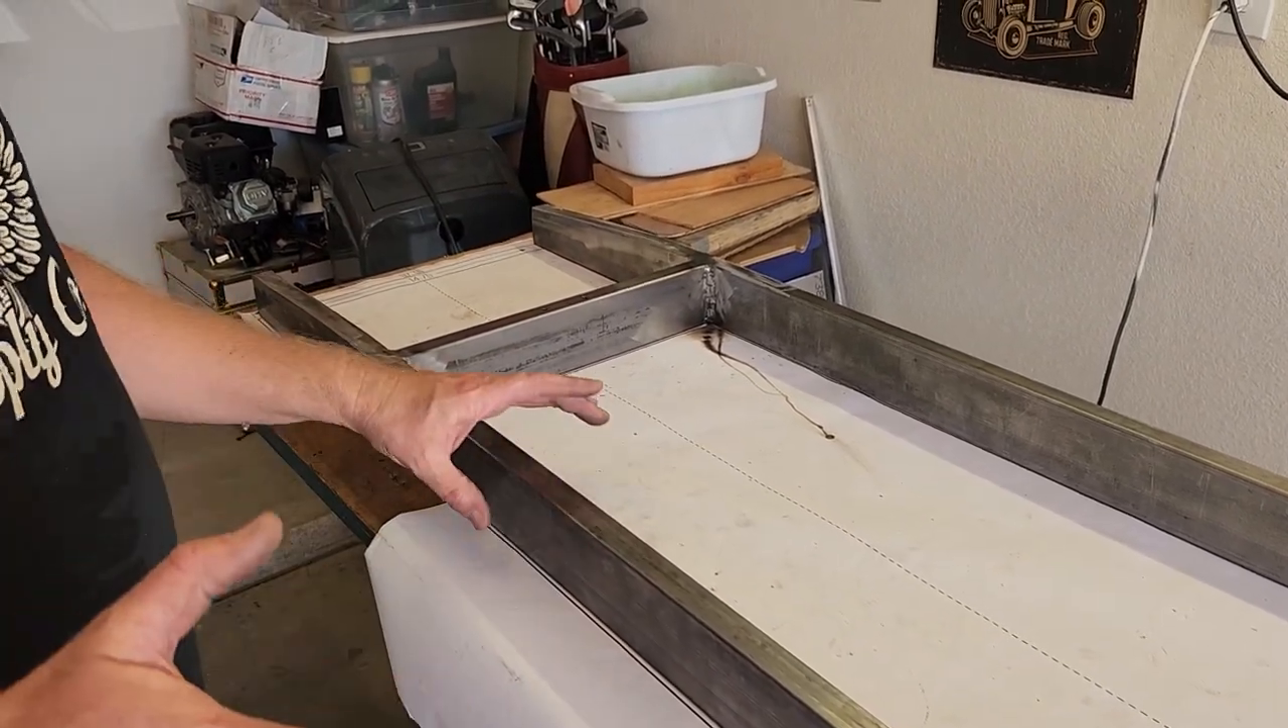So the welding of the frame is done.